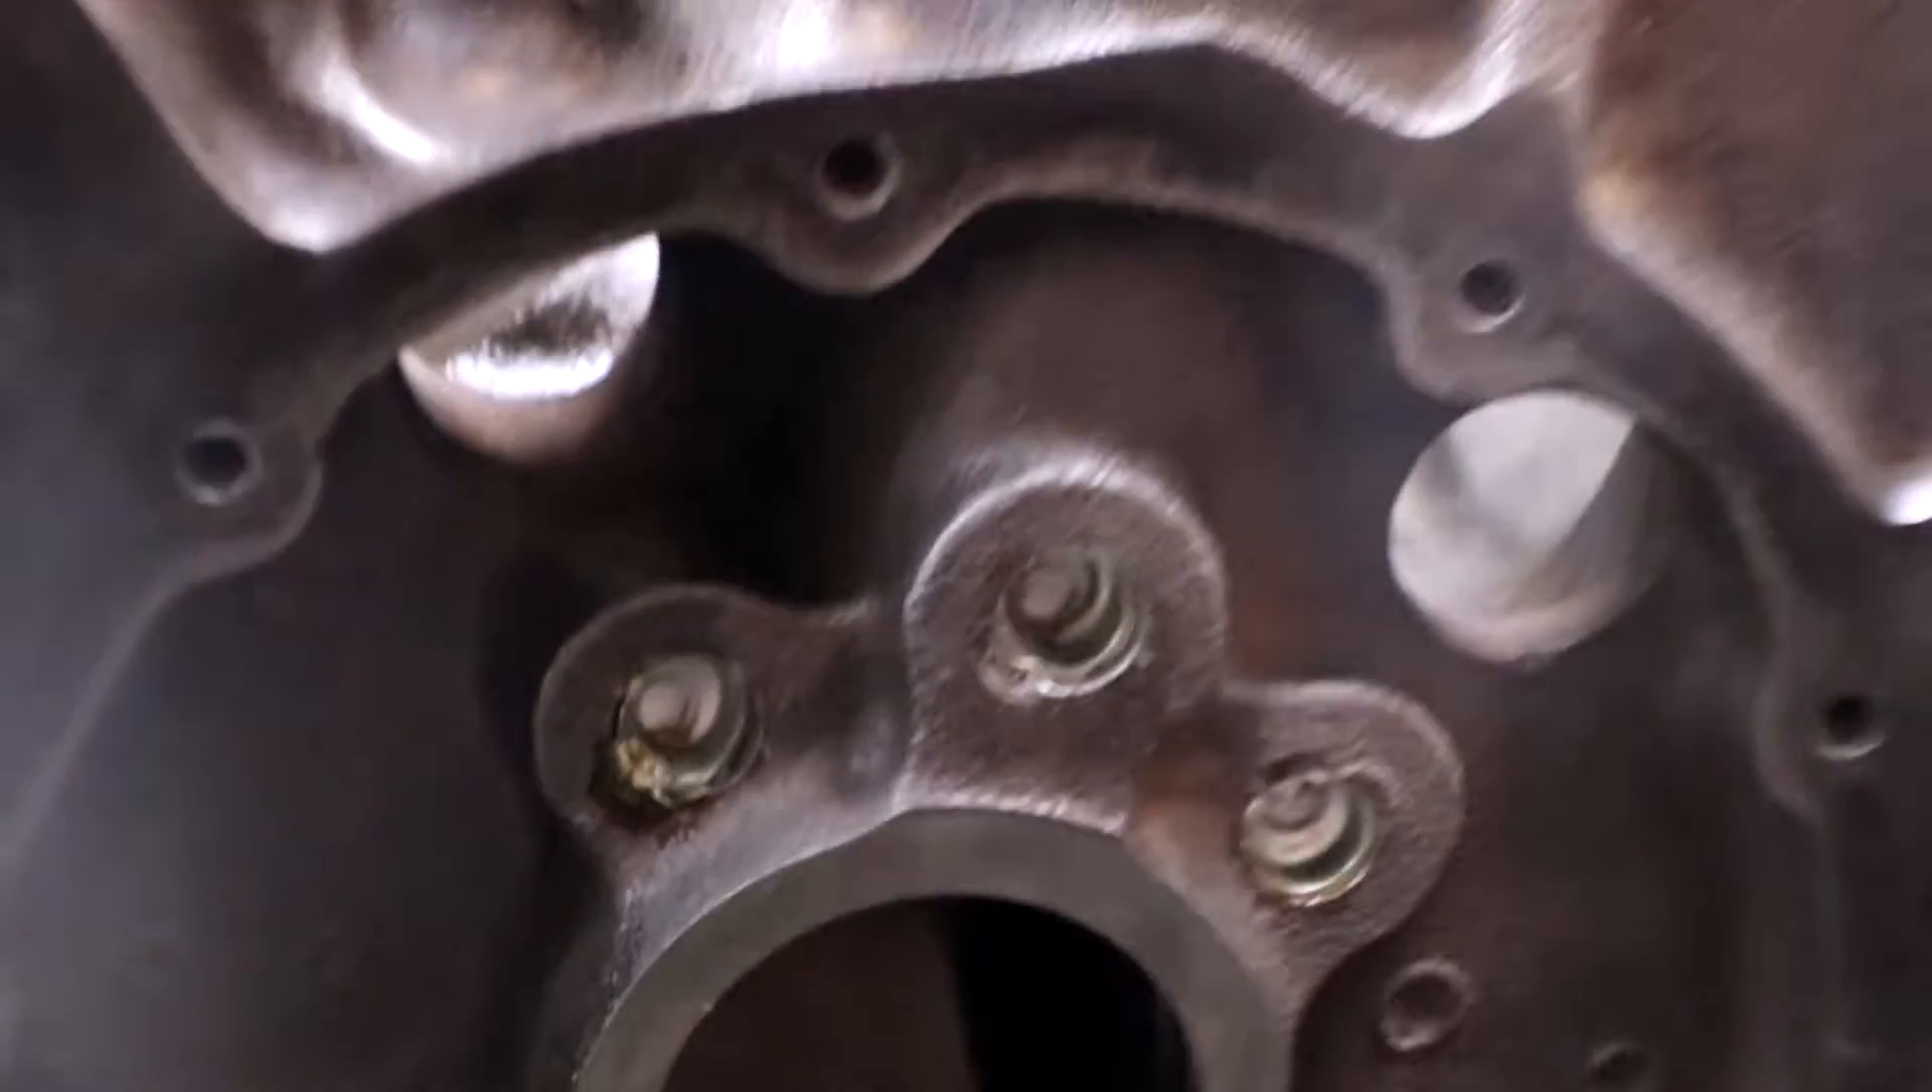All right these three plugs are now in.